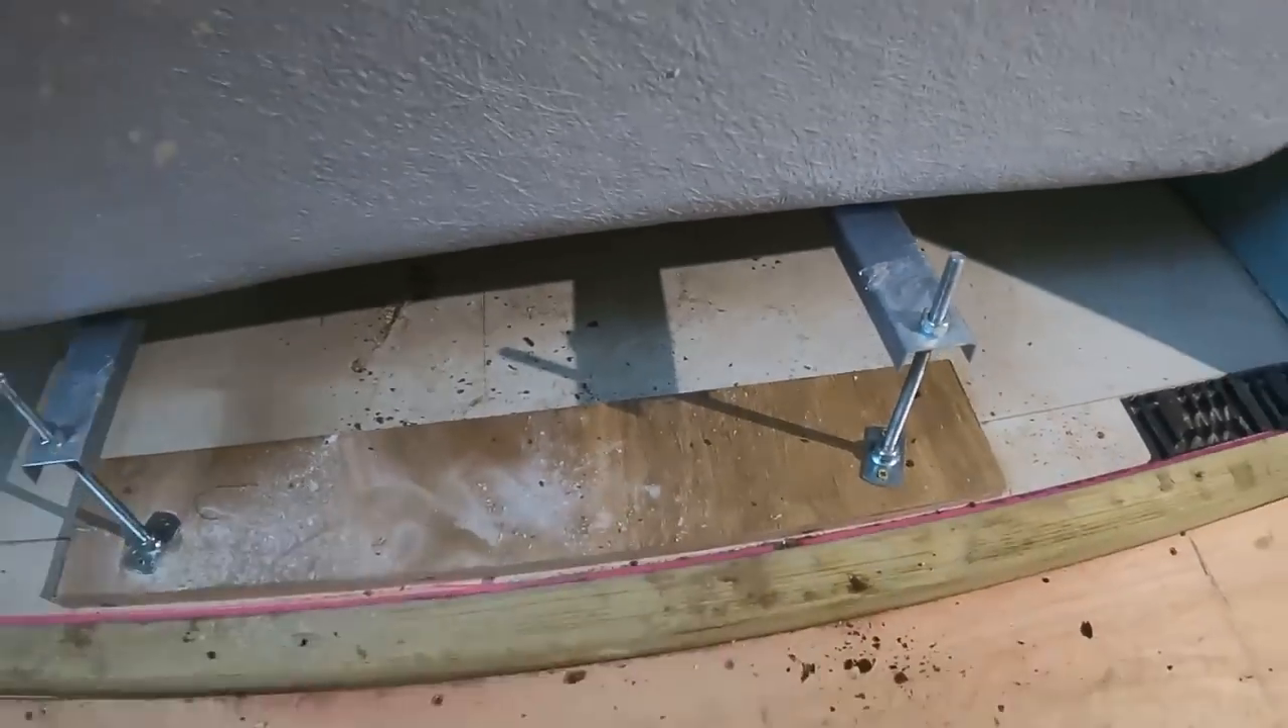That's the bath in, fitted, bolted down now, so what we've done, we've put these bearers underneath the legs, just to spread the weight of the bath across there and at the back.